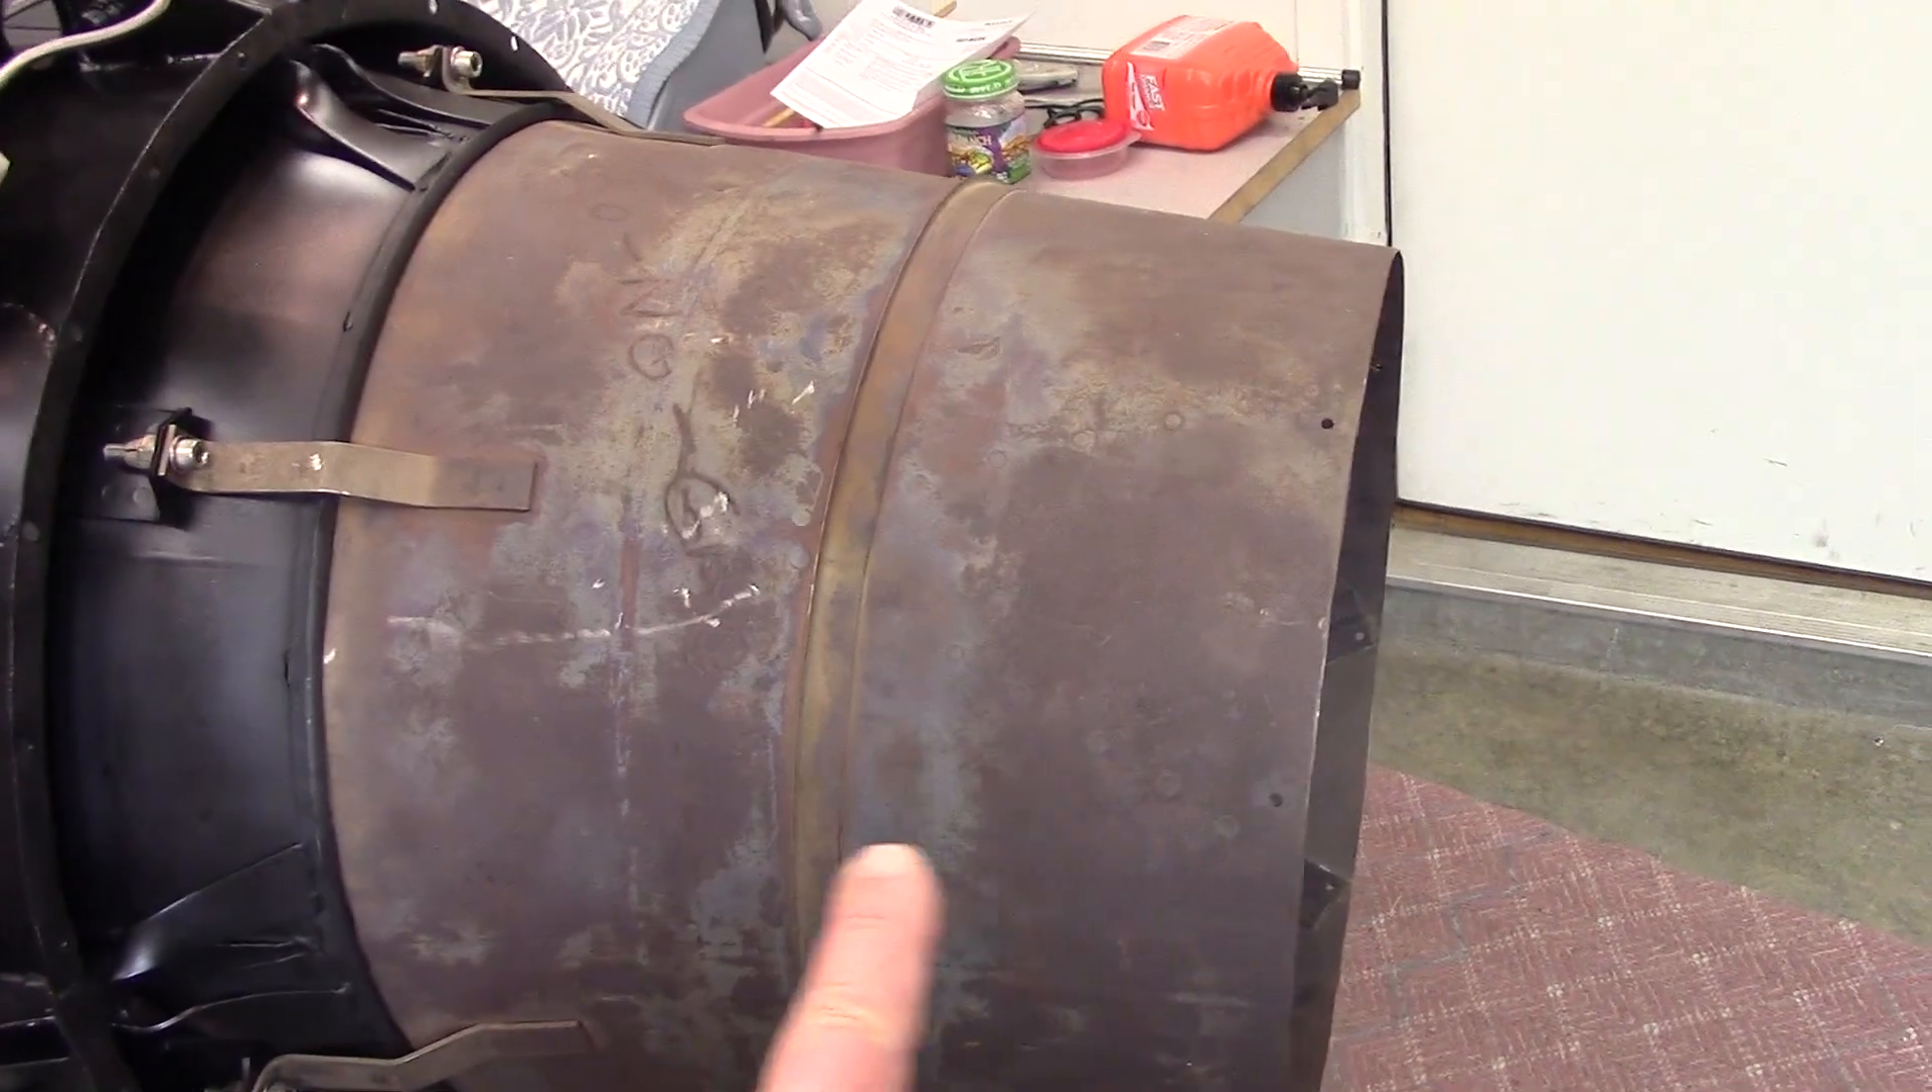All right there we have our exhaust nozzle extension installed.